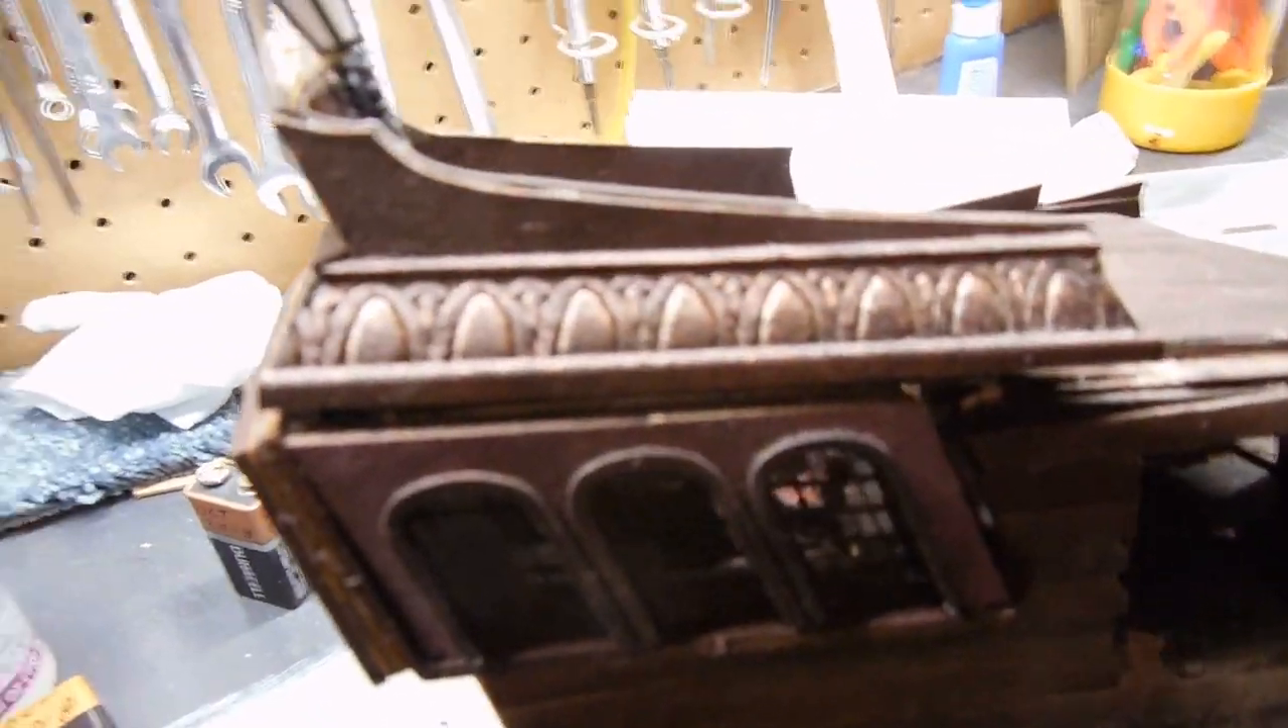I have that trim piece put in place now it's stained I think you will agree that looks fantastic.